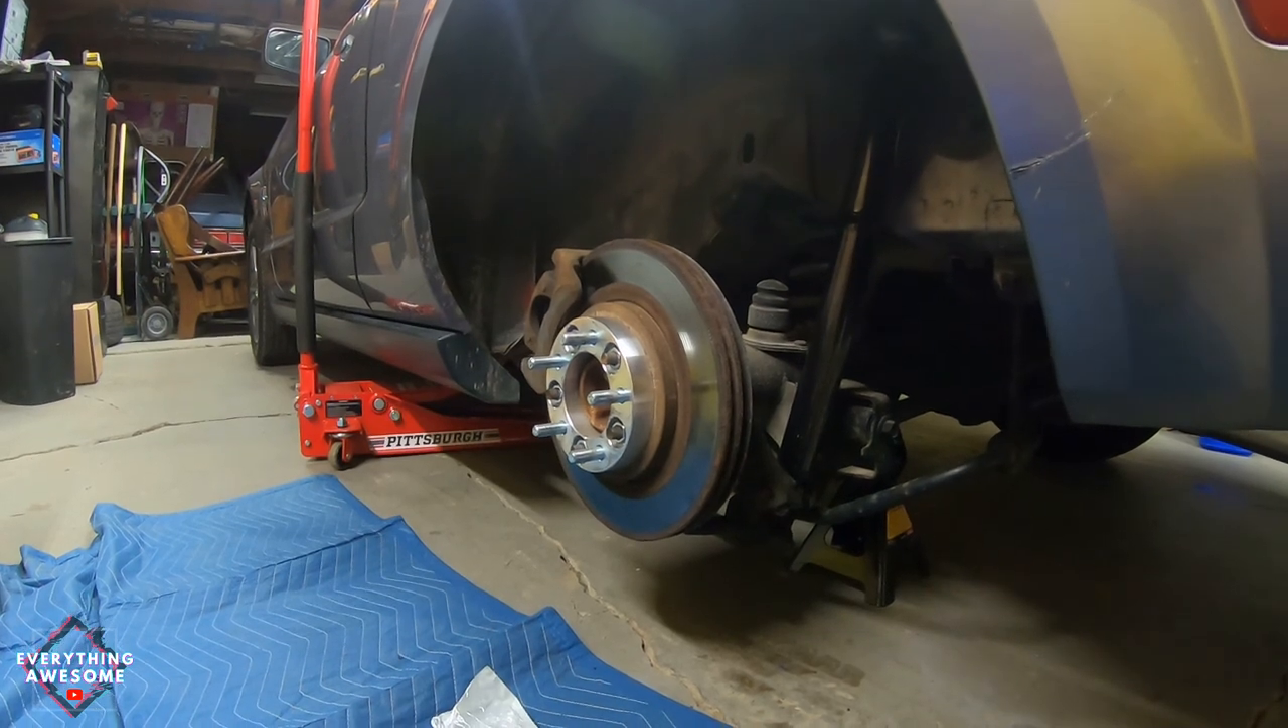Now, all that's left is, uh, I need to mount the tire back on and tighten the lug nuts and we're good to go.